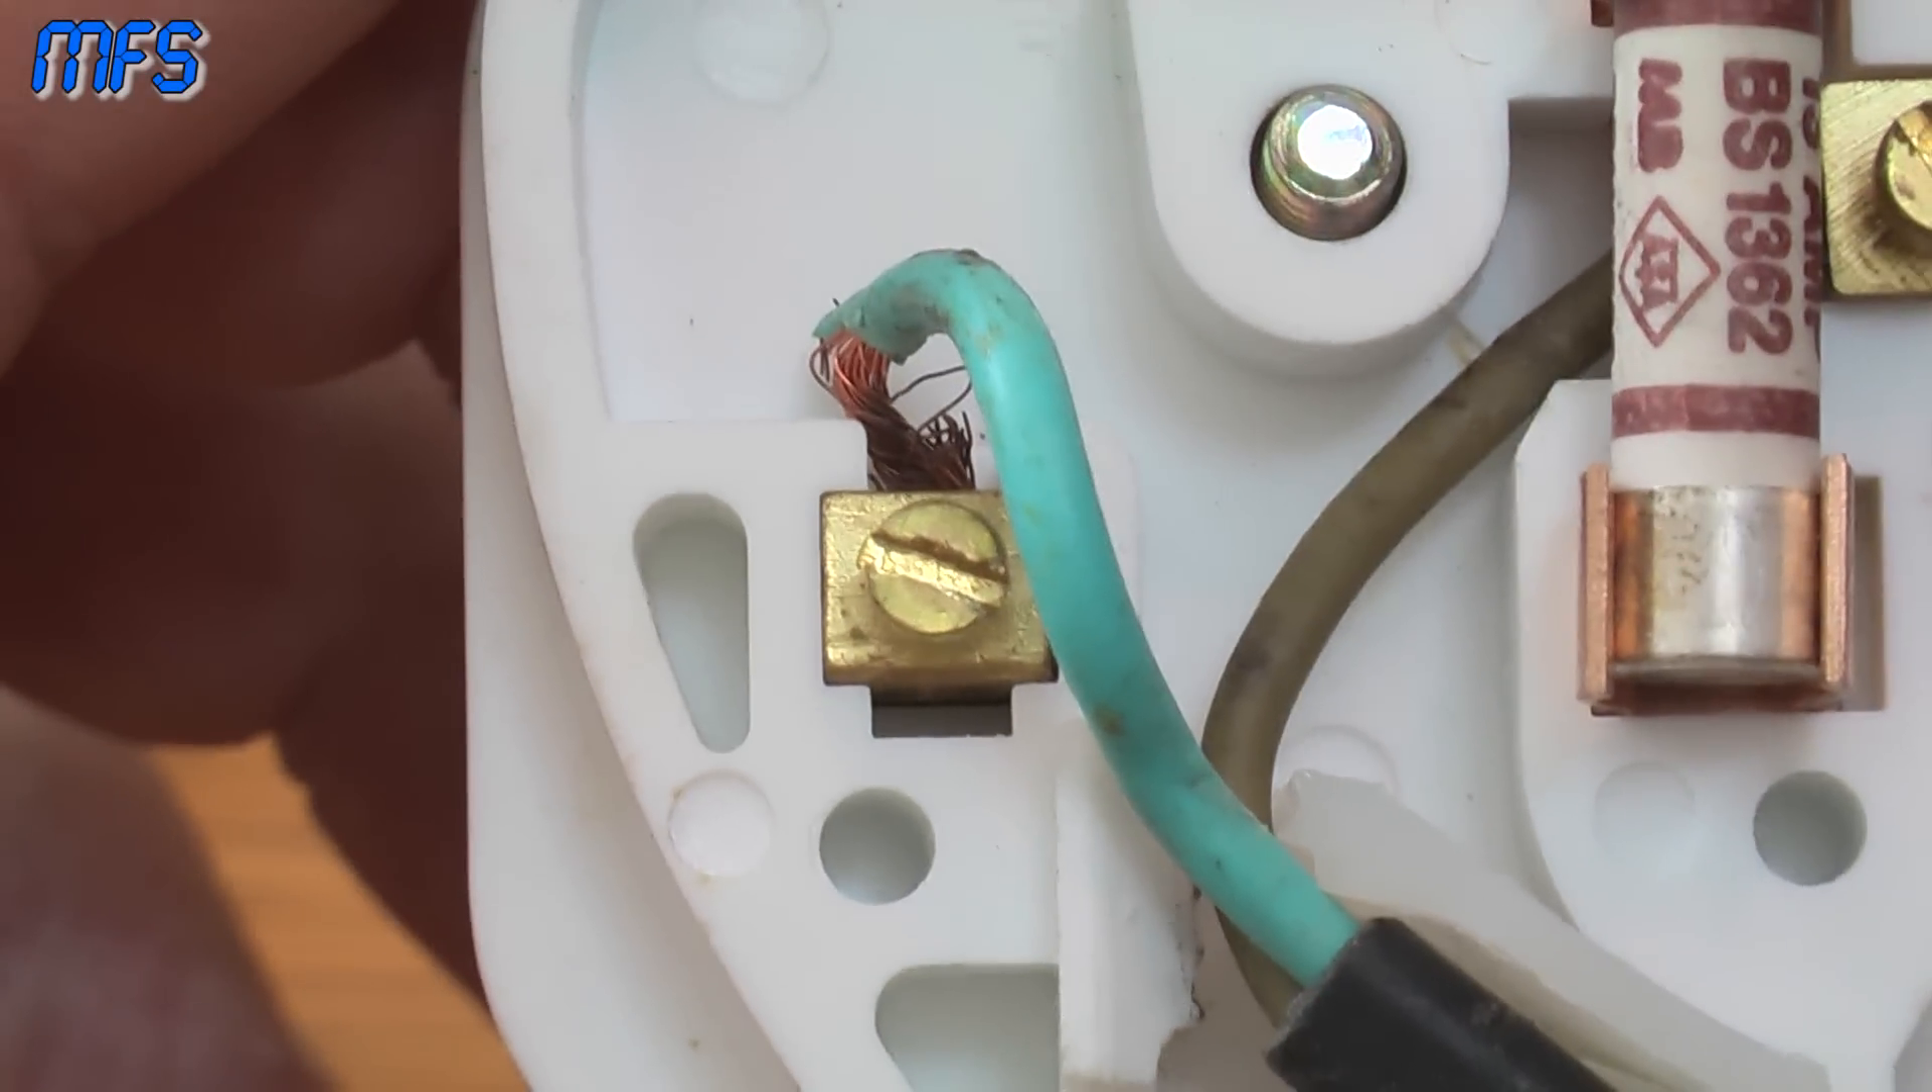Gone too far on the neutral terminal we've got a lot of exposed wire there.